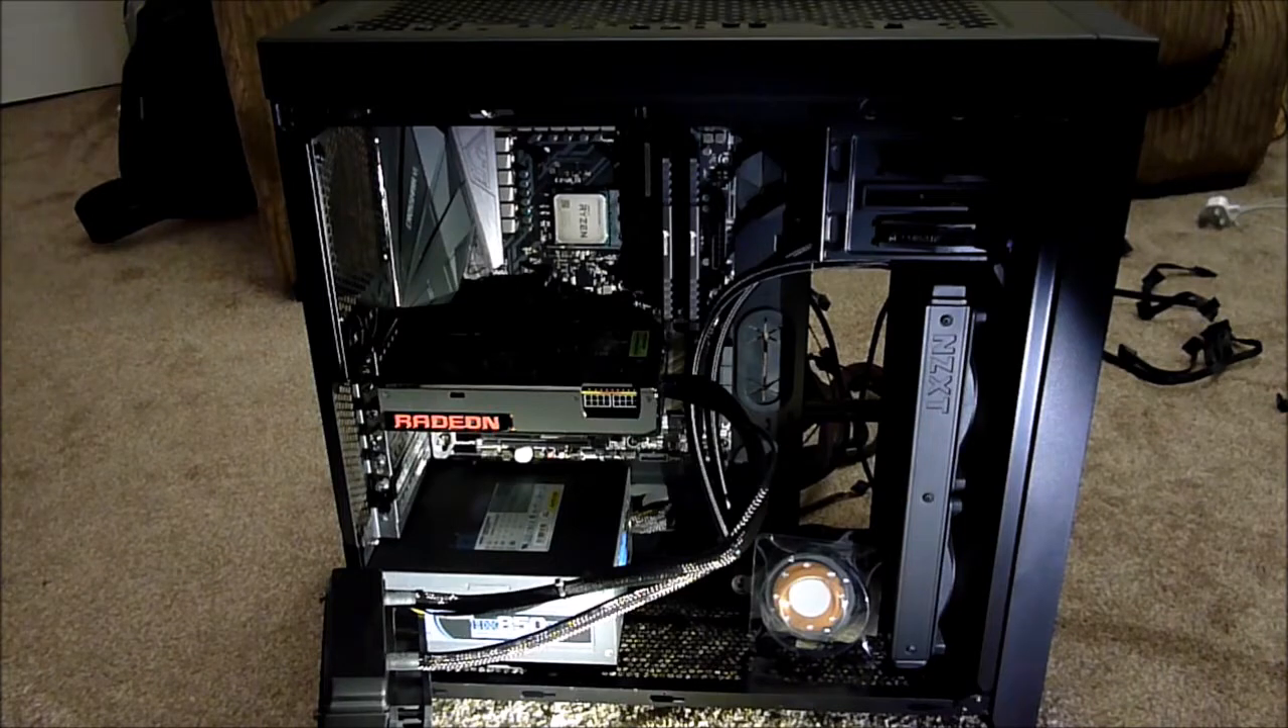Before I went to bed last night I got the fury card in.